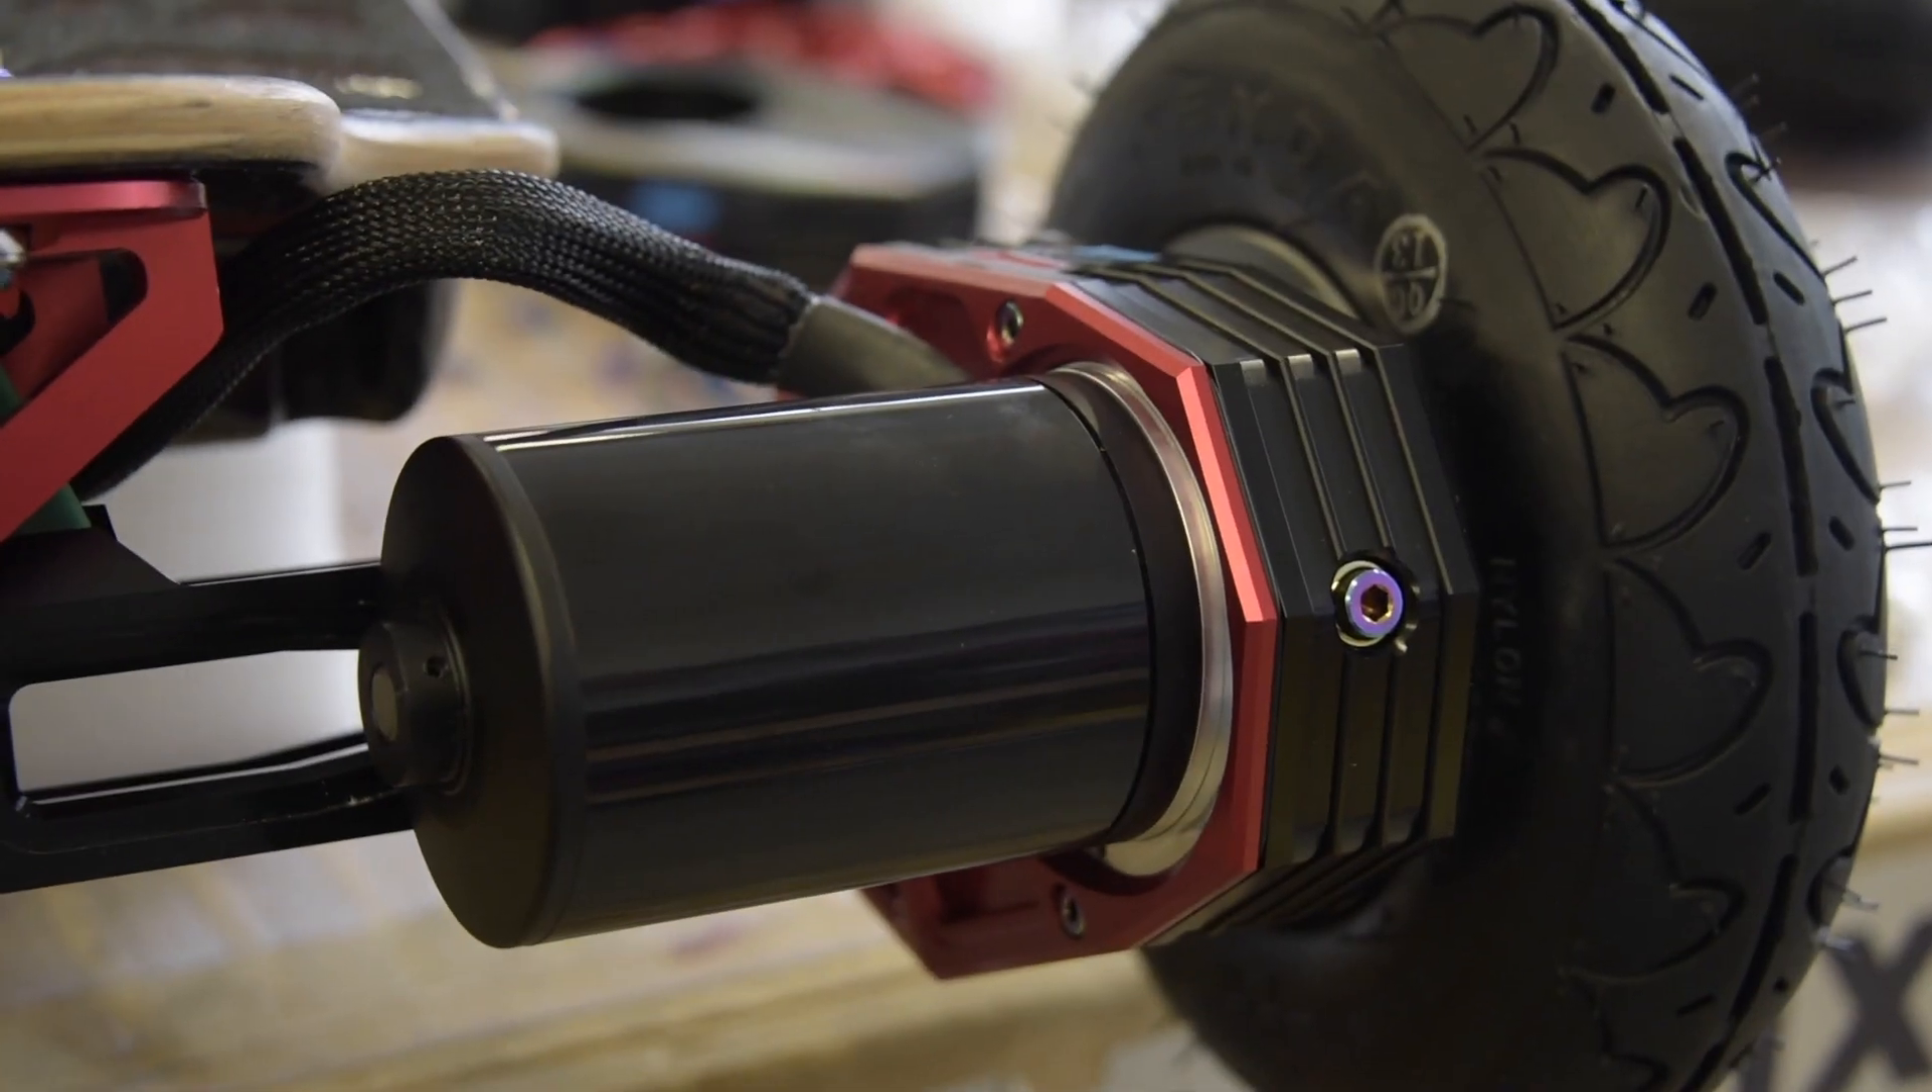There it is, falcon gear drive, fully assembled.